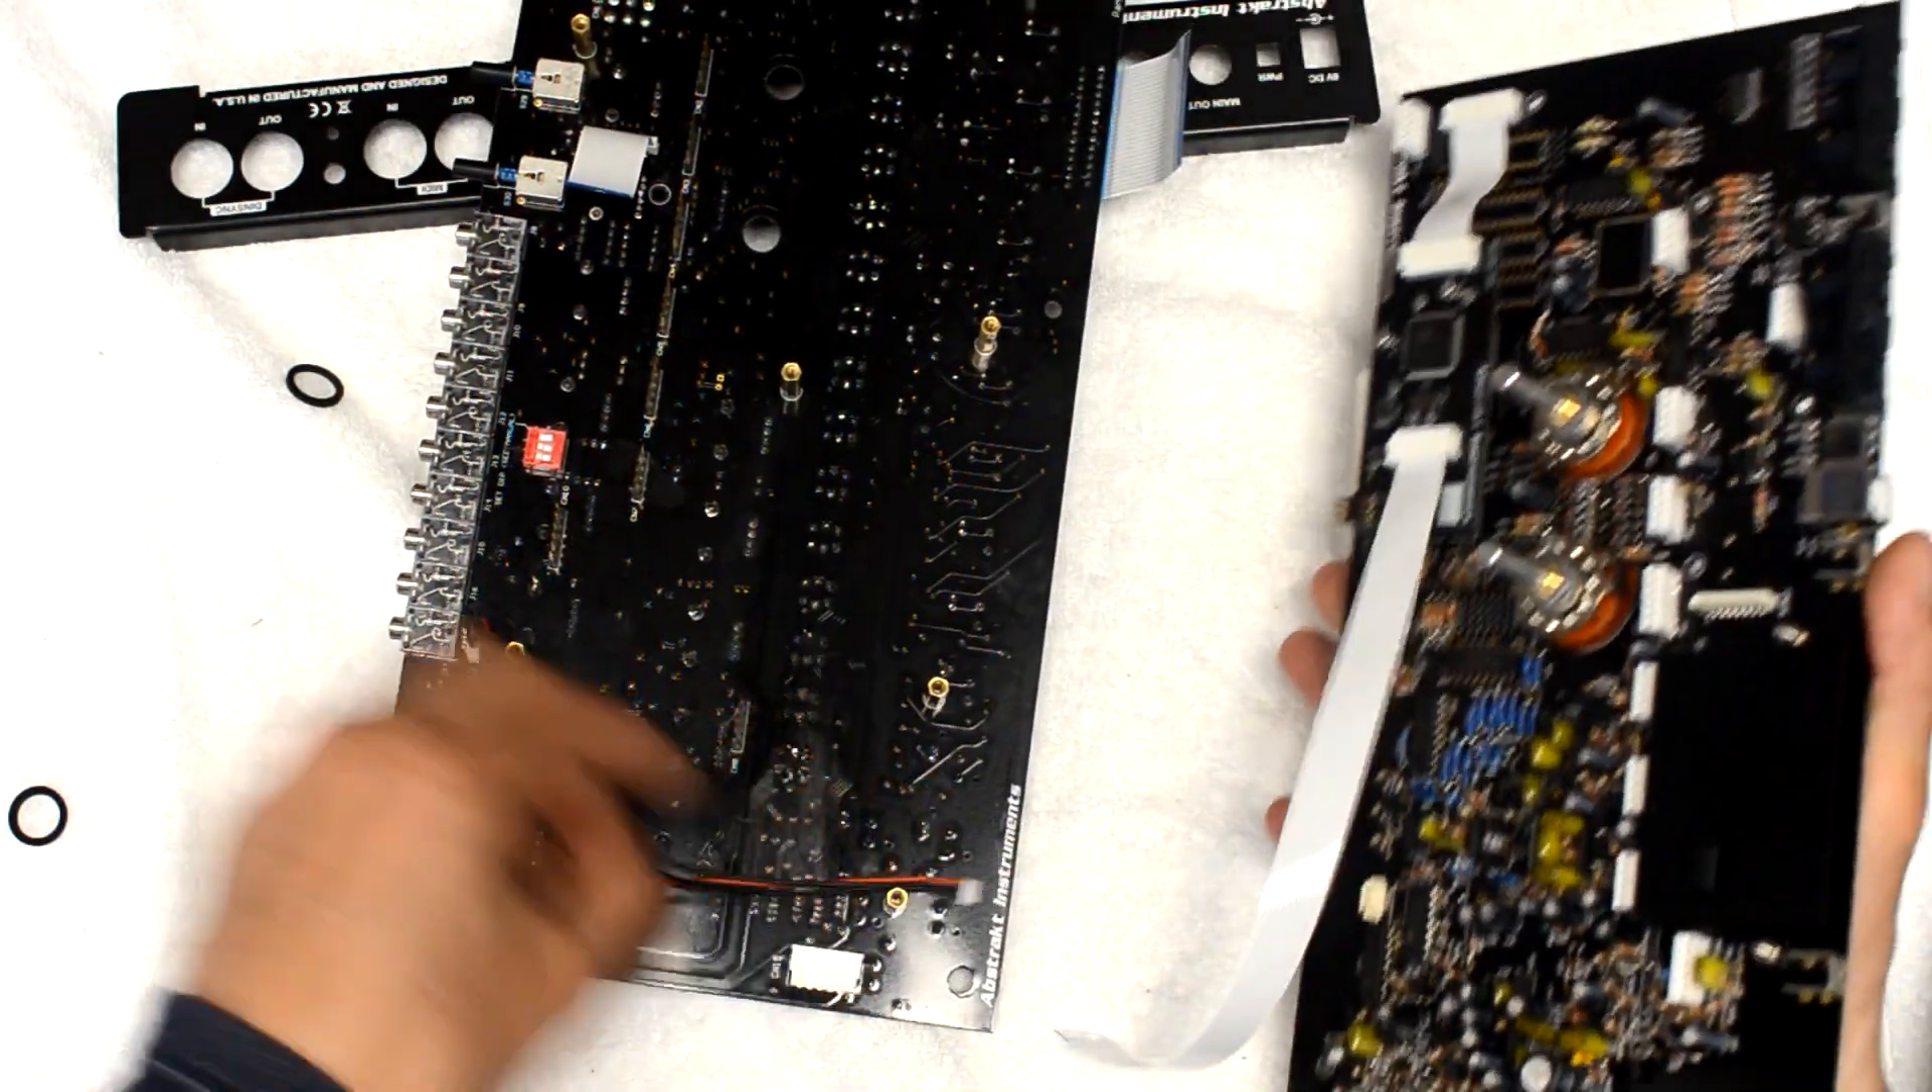Now you have the panel board separate from the main board to work on.